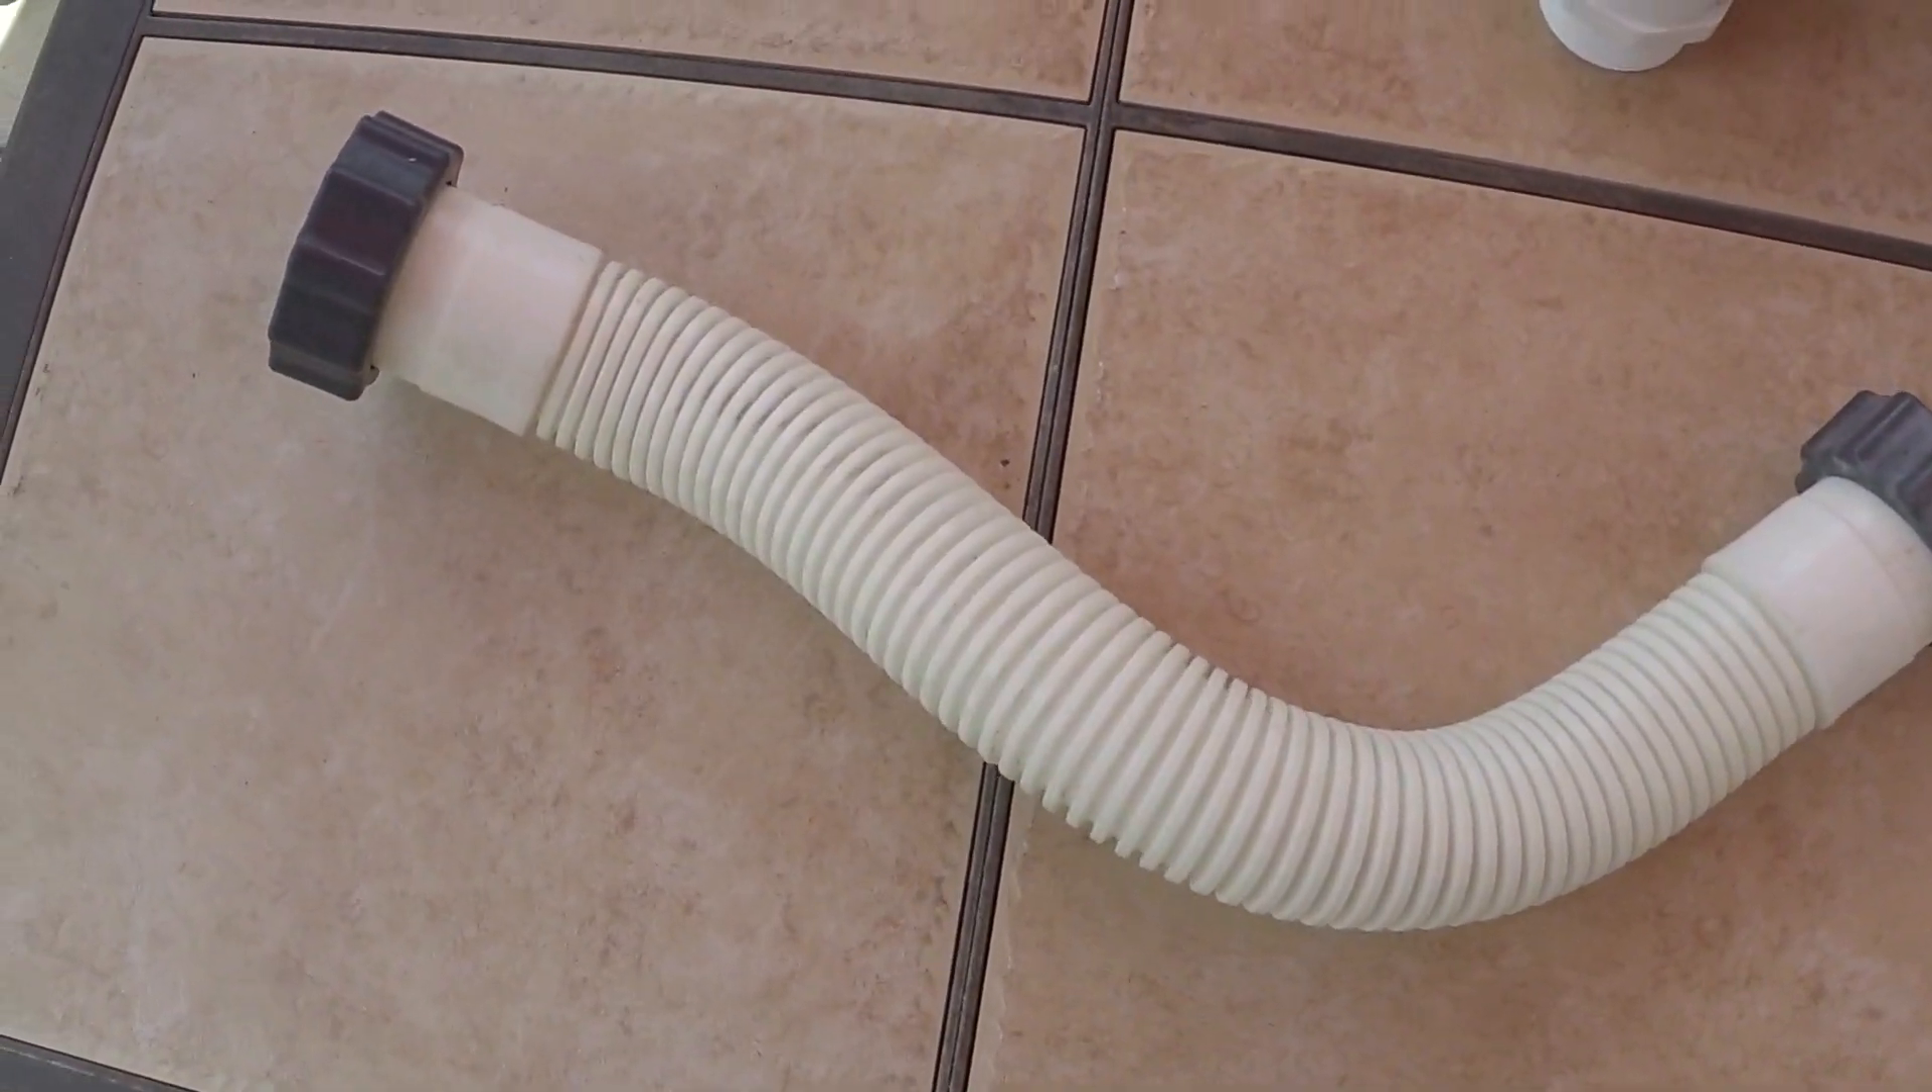So here's our flexible pipe removed.